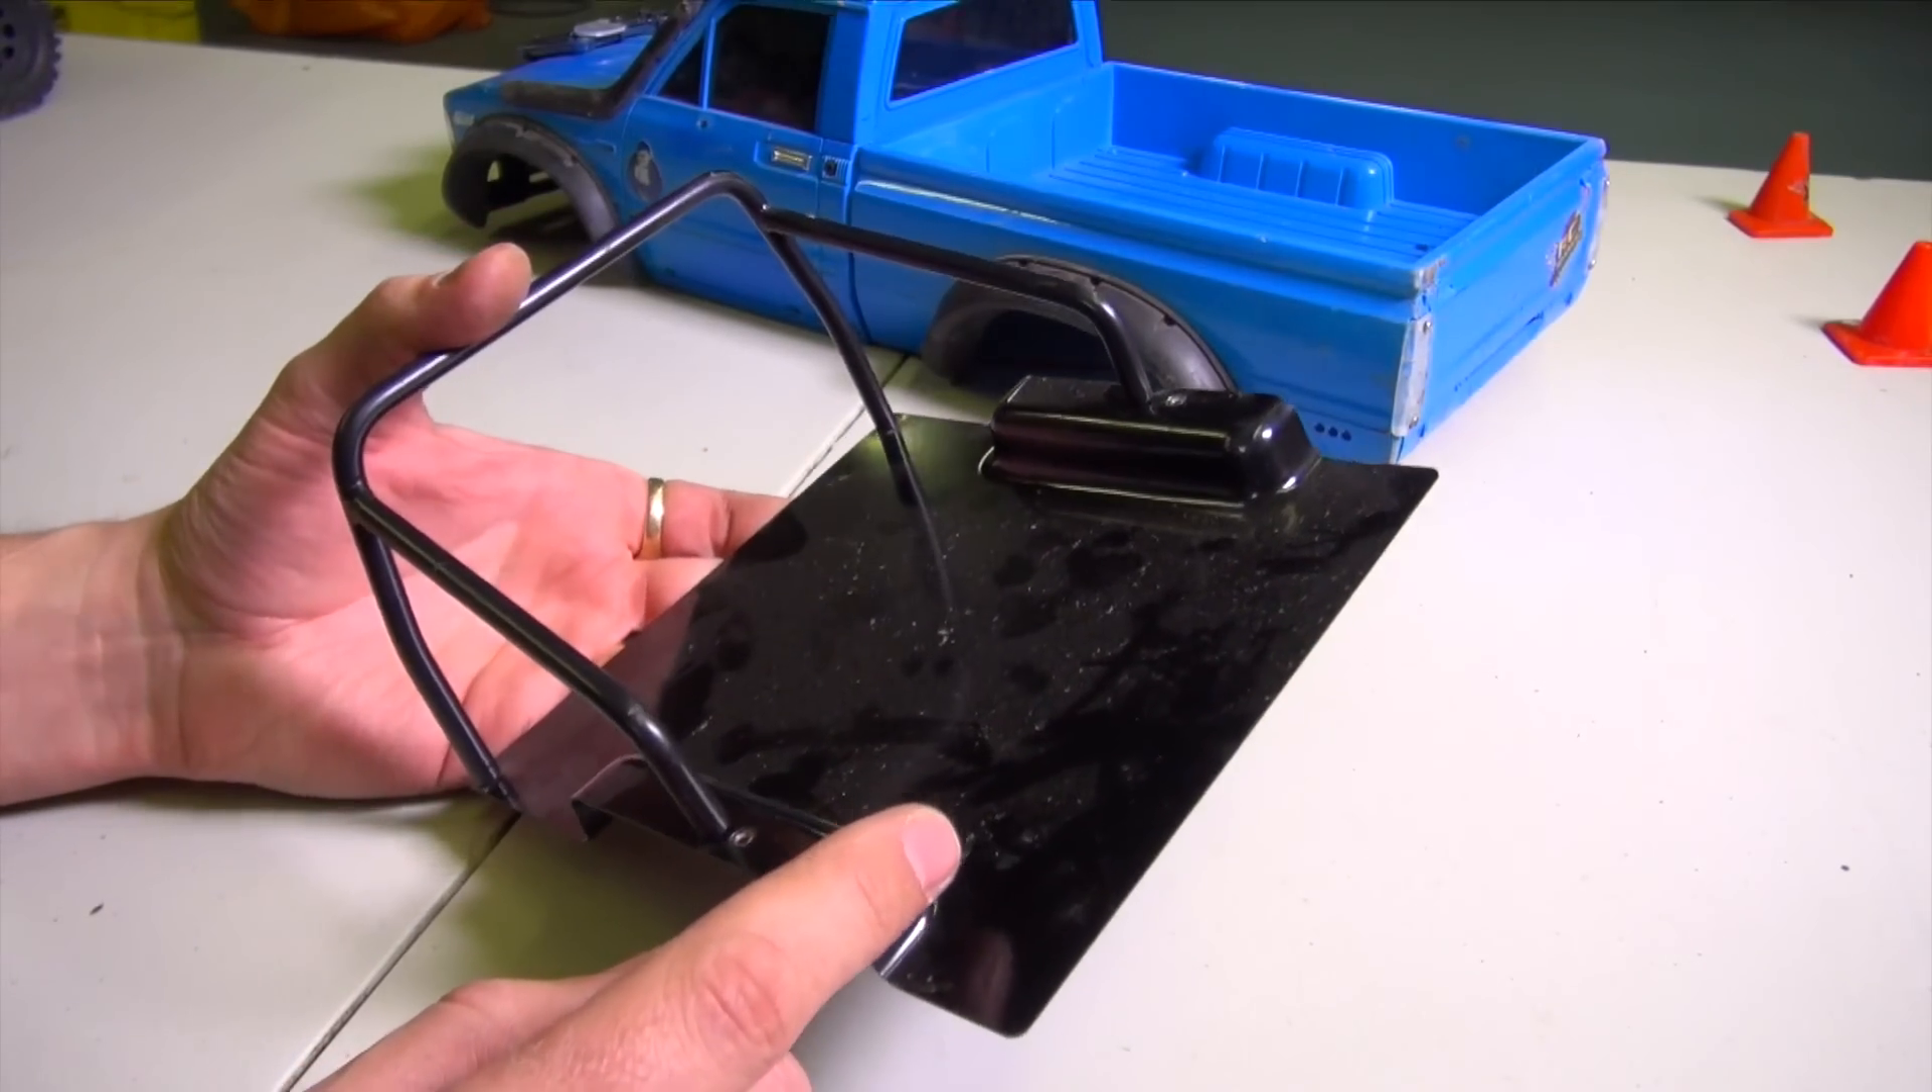What I'm going to do today, you can see I've already removed this back roll bar and the reason why I'm going to do that is I'm actually going to use this in my Ford FX4 that I have.